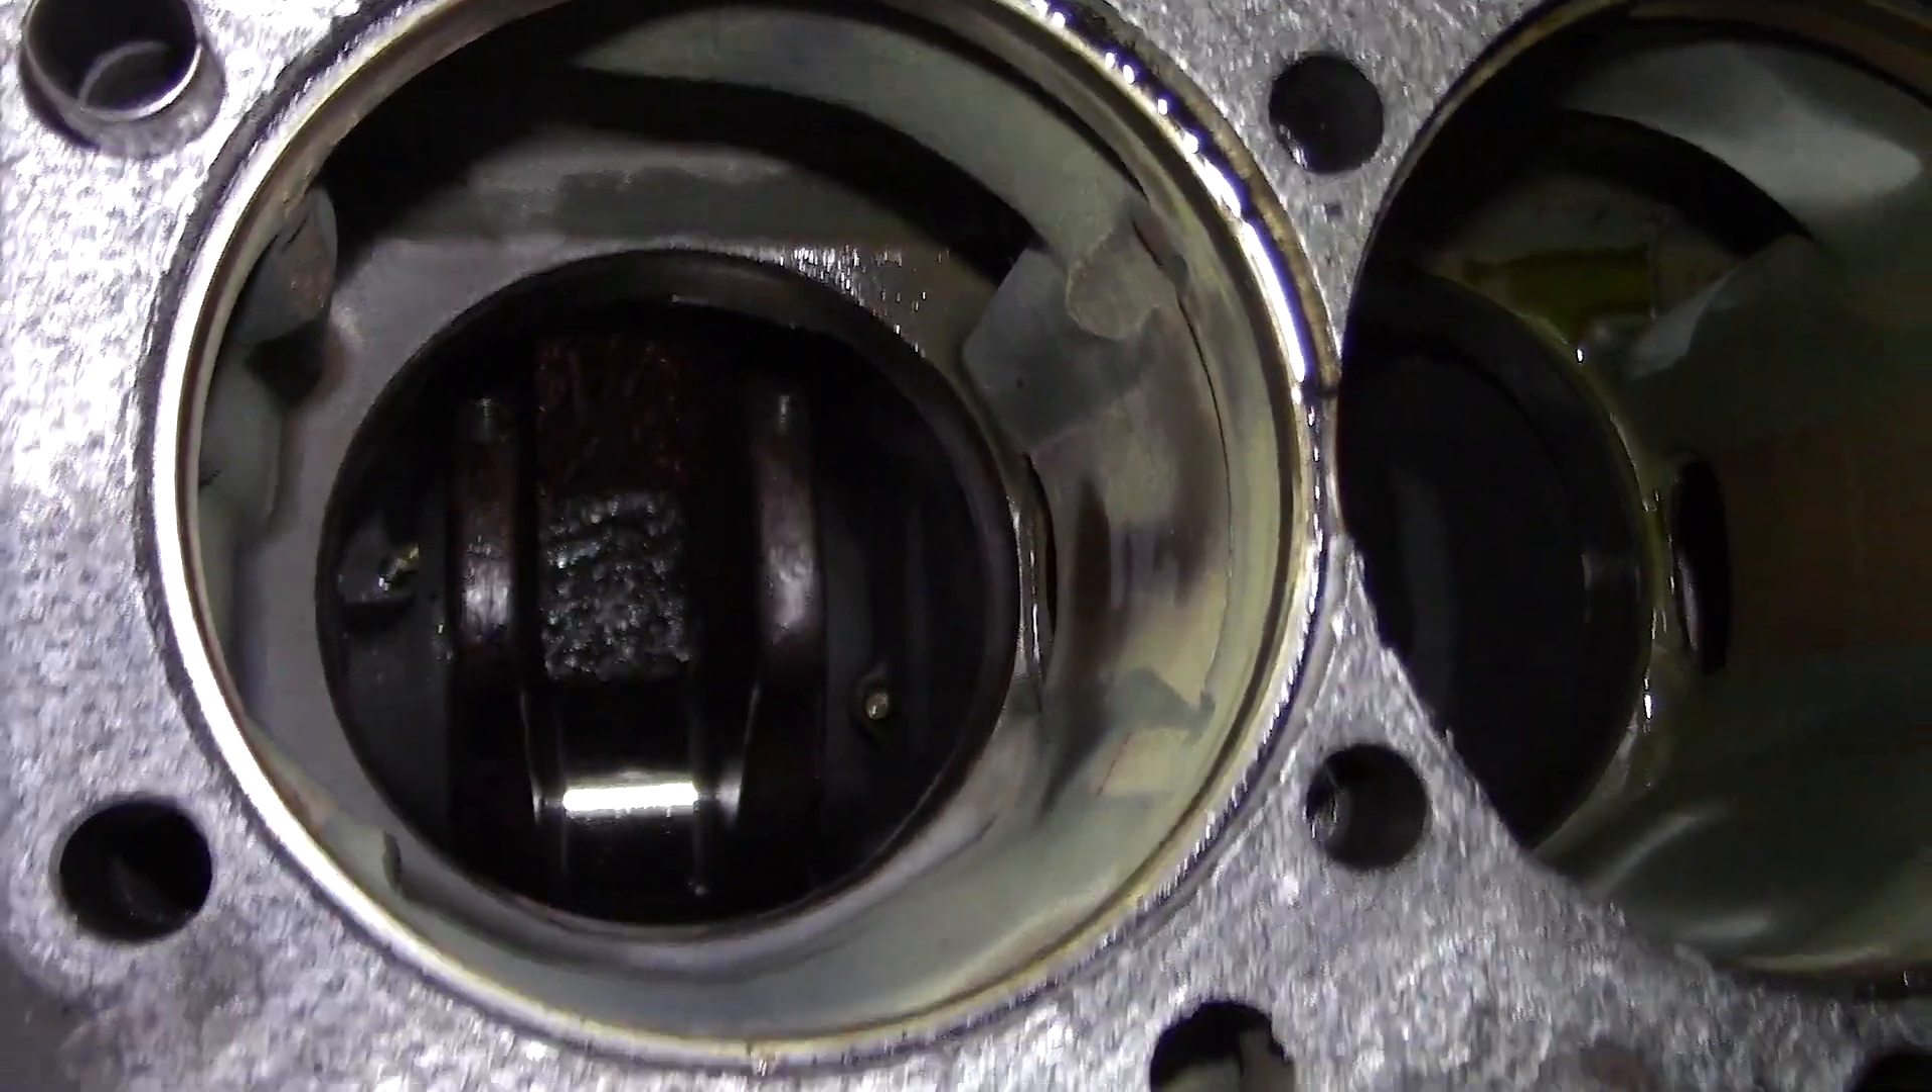All right so we got the engine torn apart all the liners are out pistons are out.